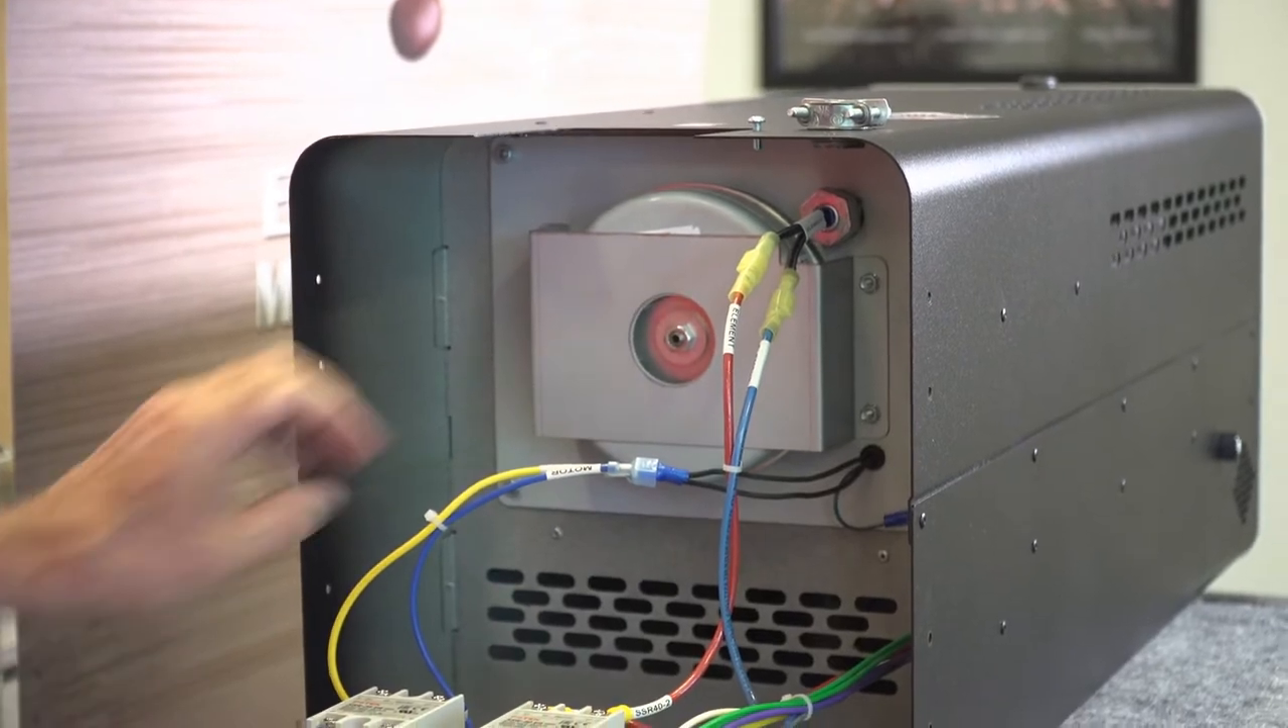So the motor's in. Everything is secure.